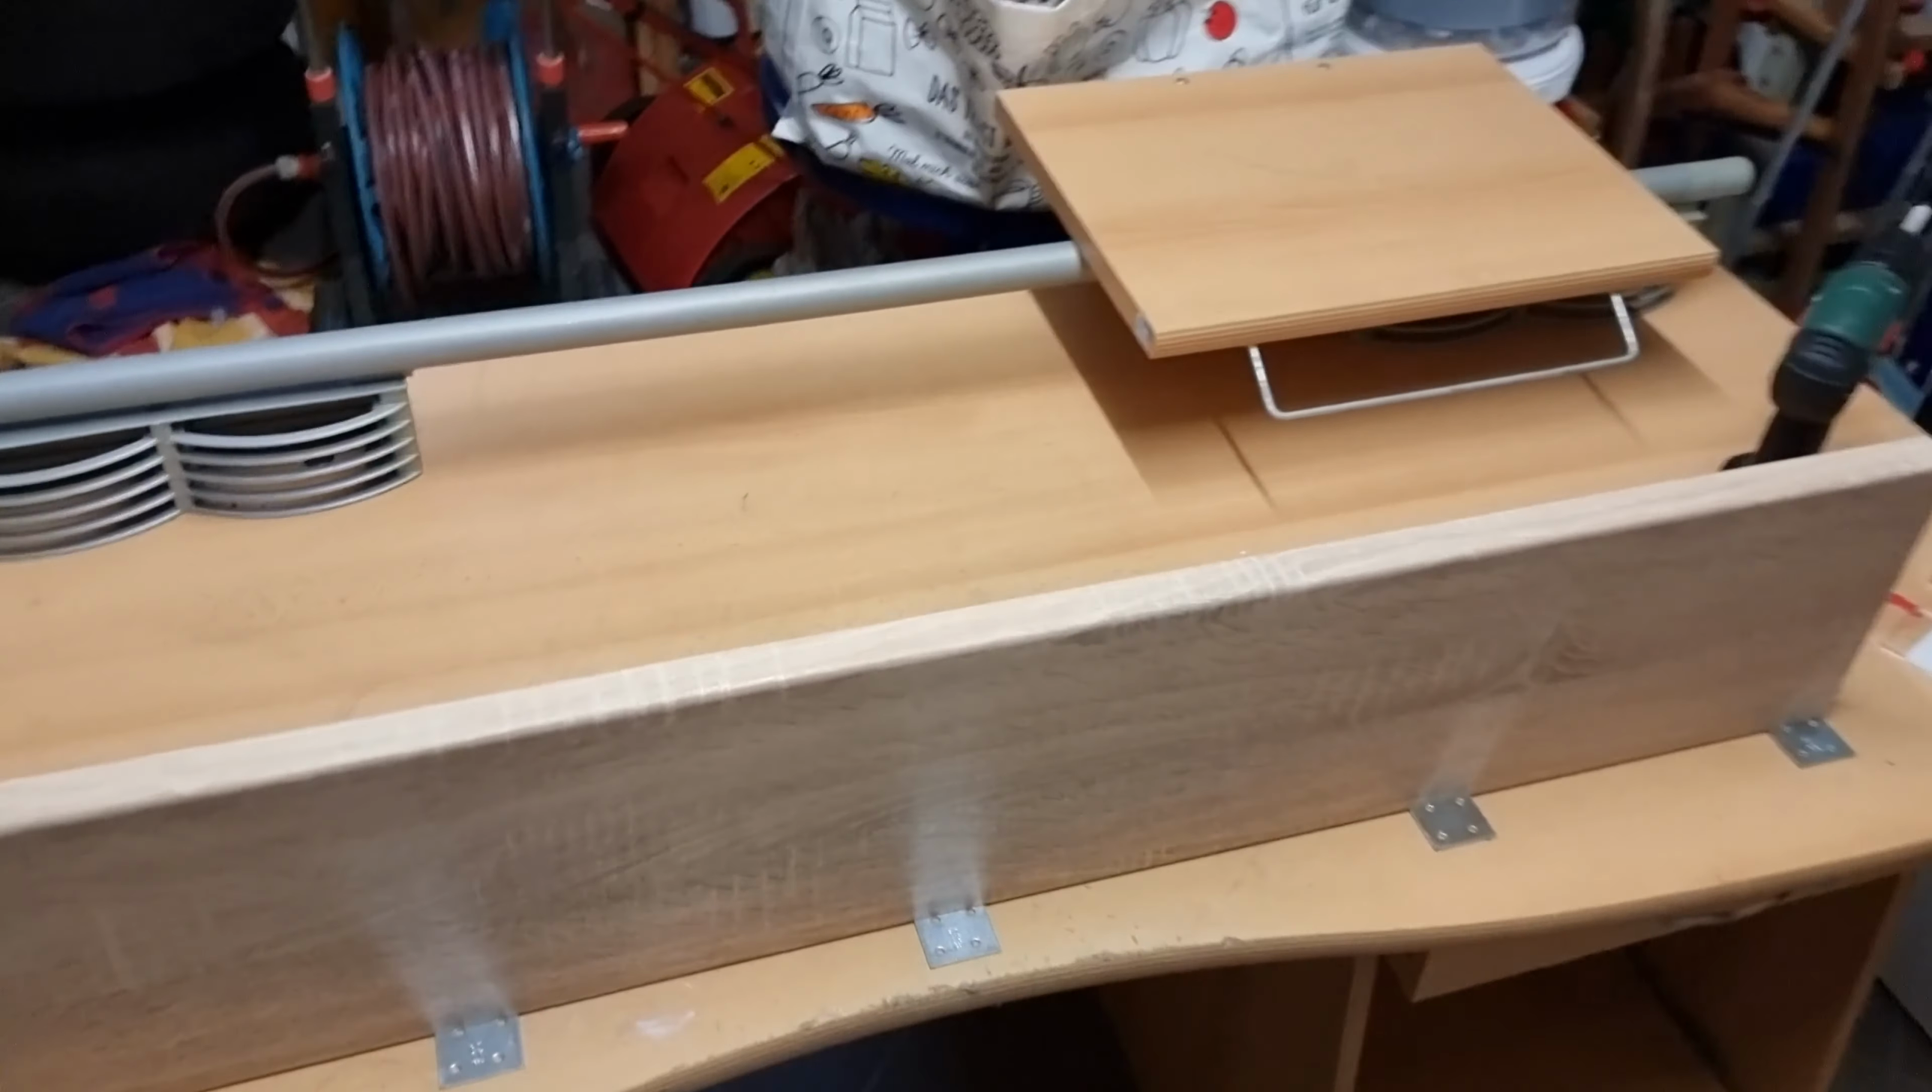So, hier habe ich jetzt so Winkel hinter geschraubt.